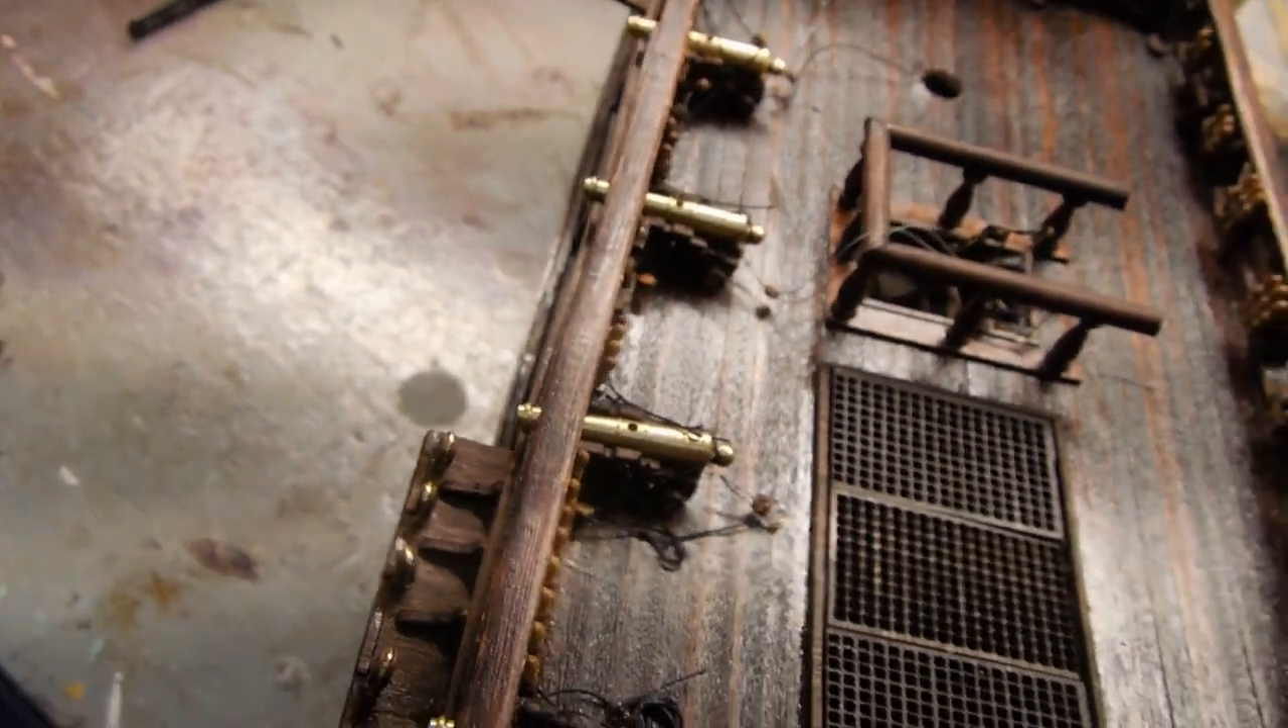You can see the brass cannons in place.